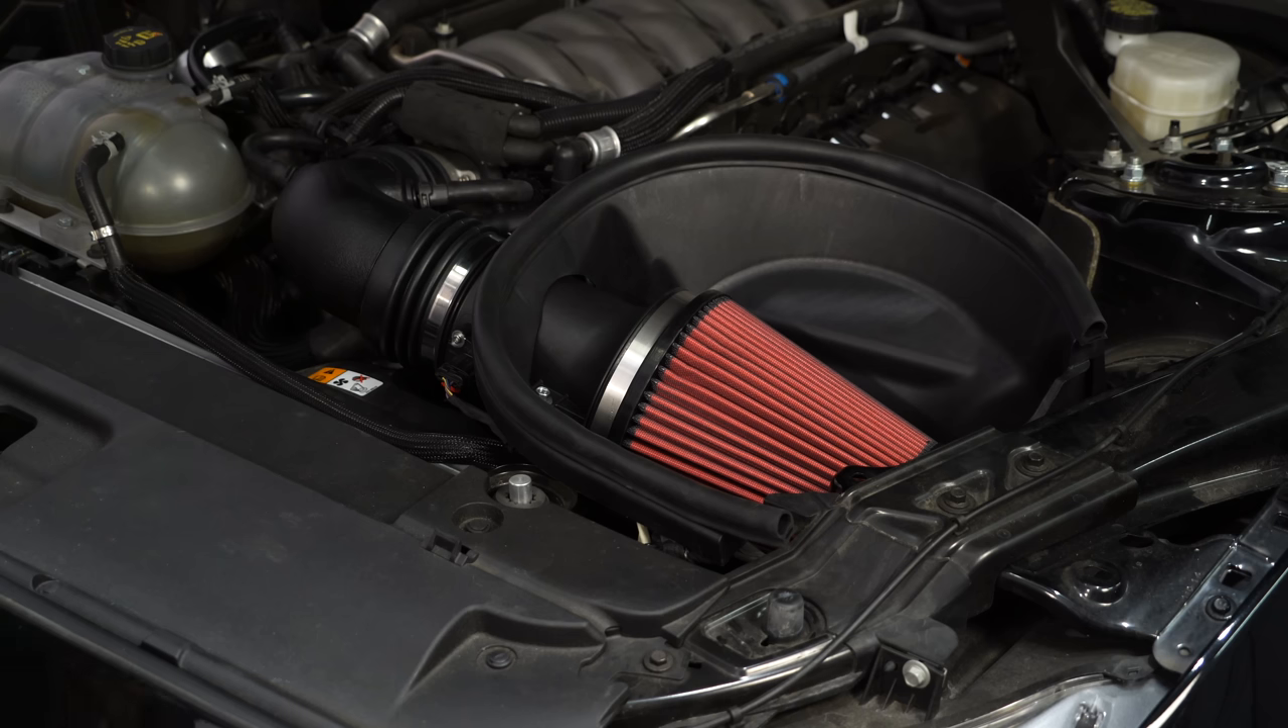And the installation of our cold air kit is finished.